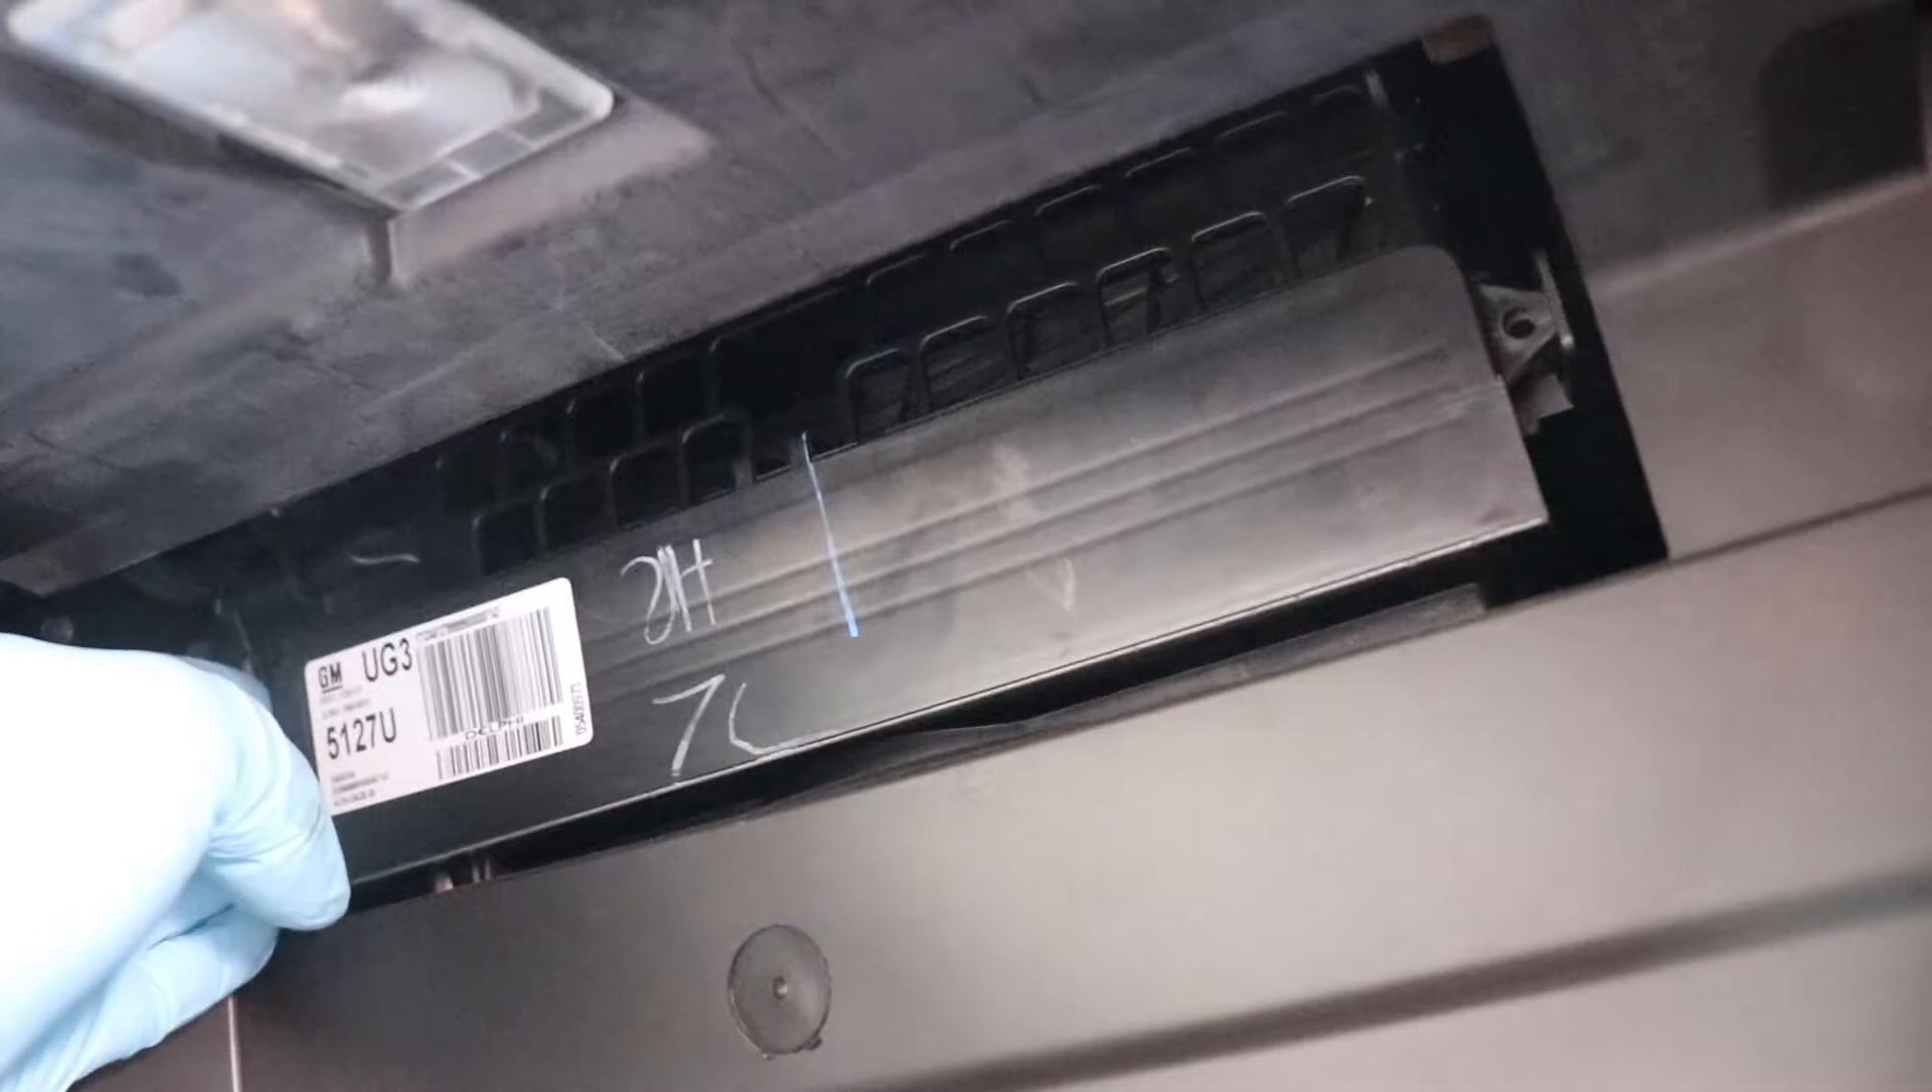Okay, now we've exposed the compartment of the cabin air filter.